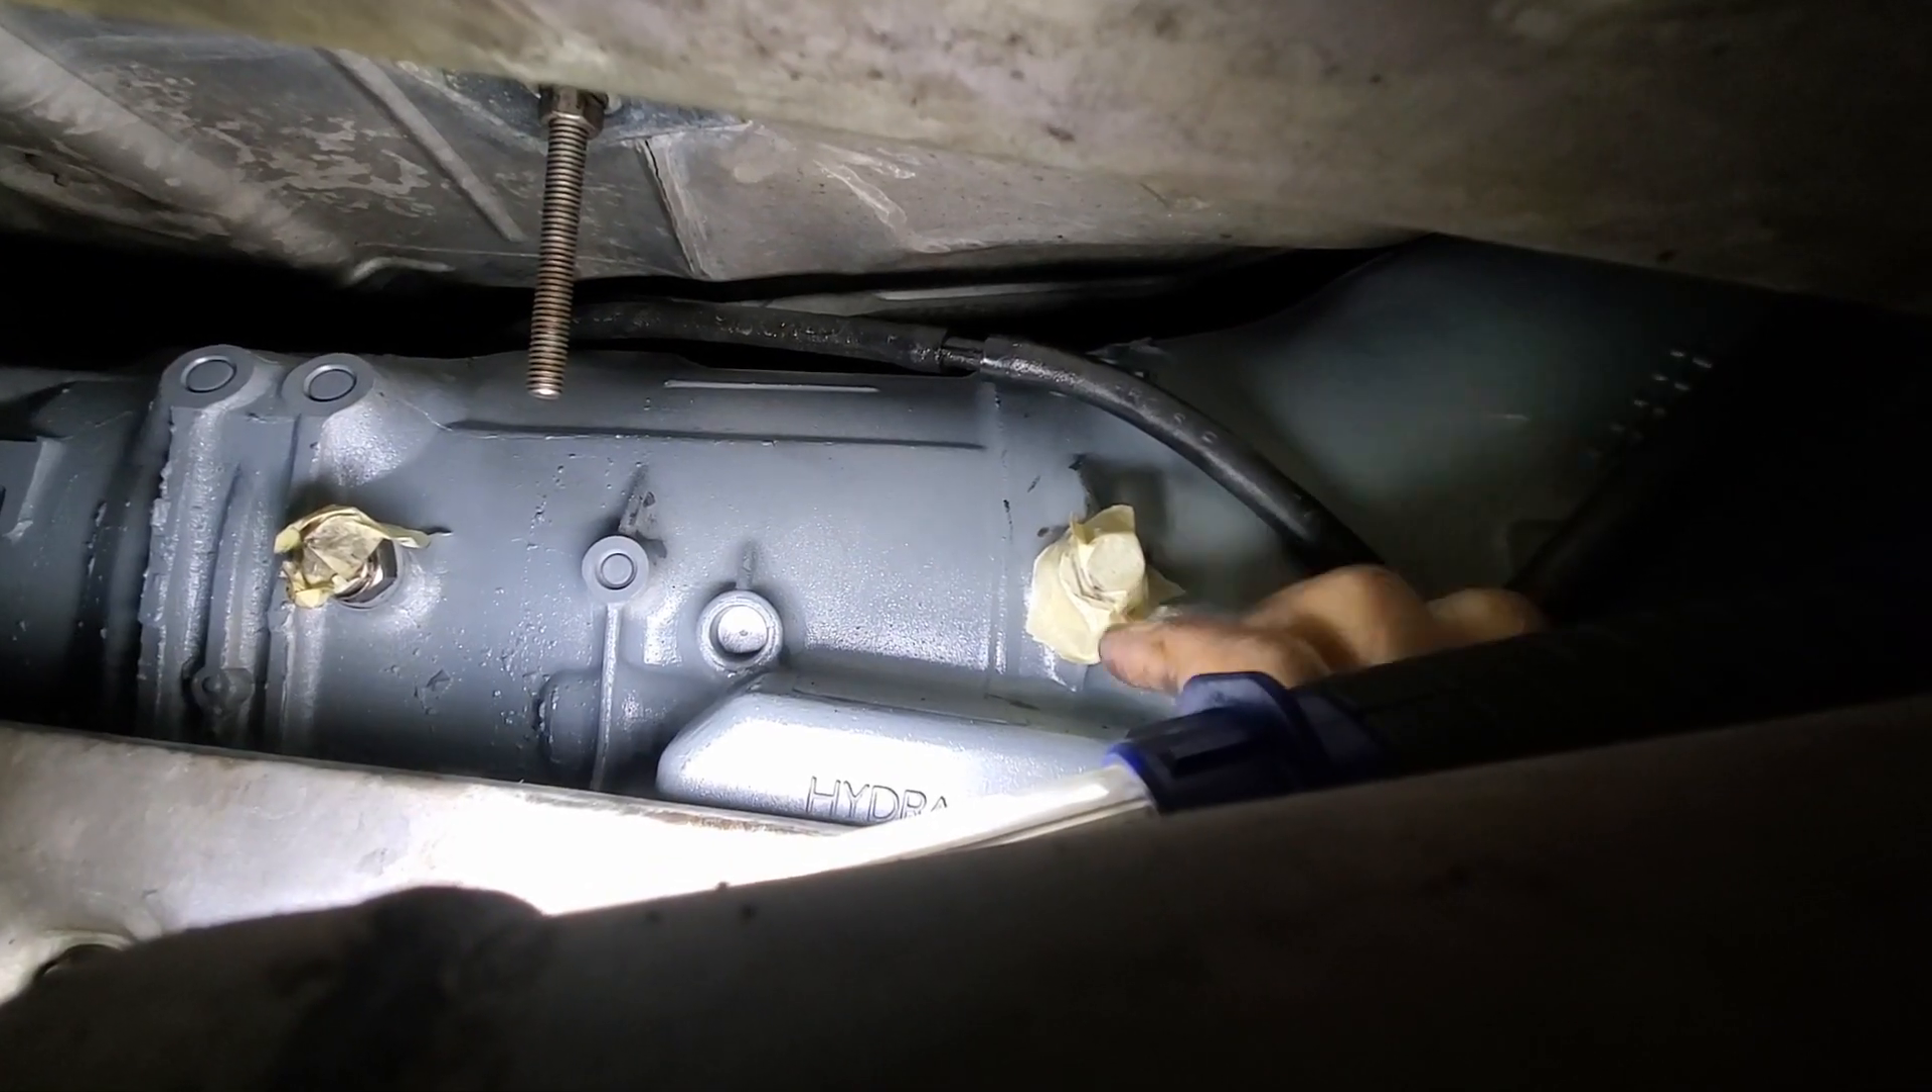Okay, we got the transmission fluid line ports covered just to protect to keep debris out of them.